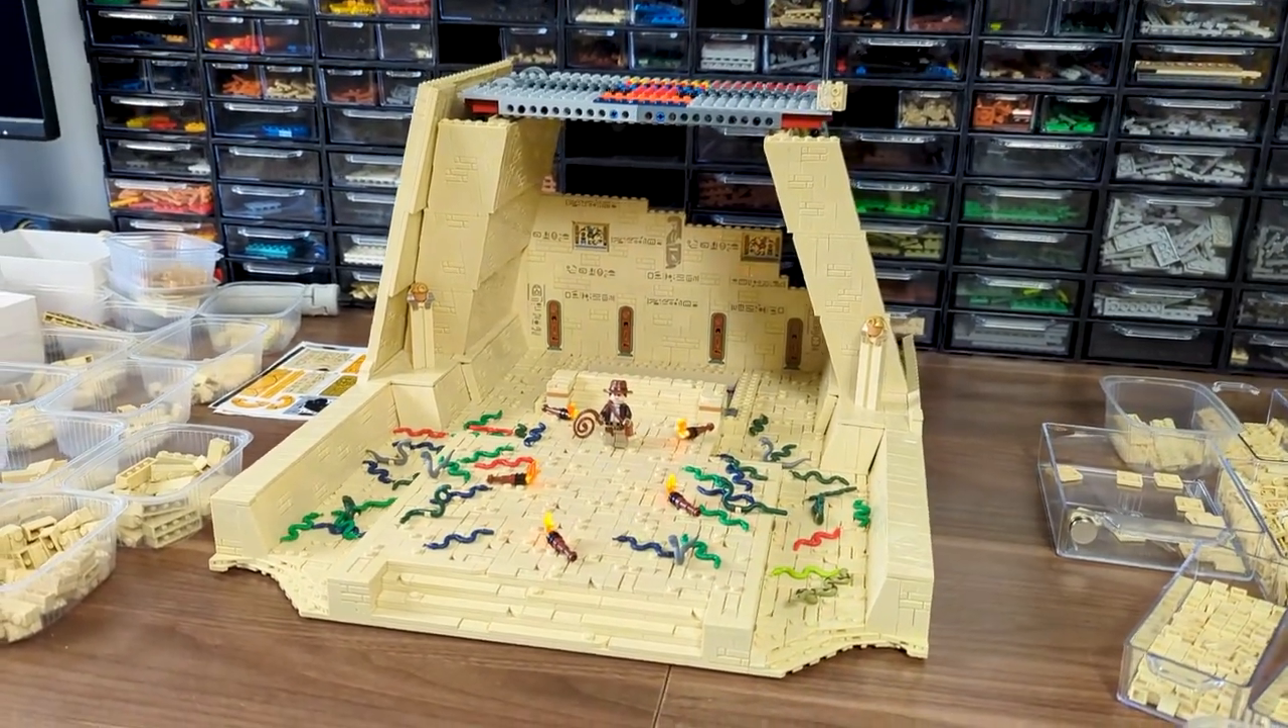The floor is nicely tiled up and looking great.